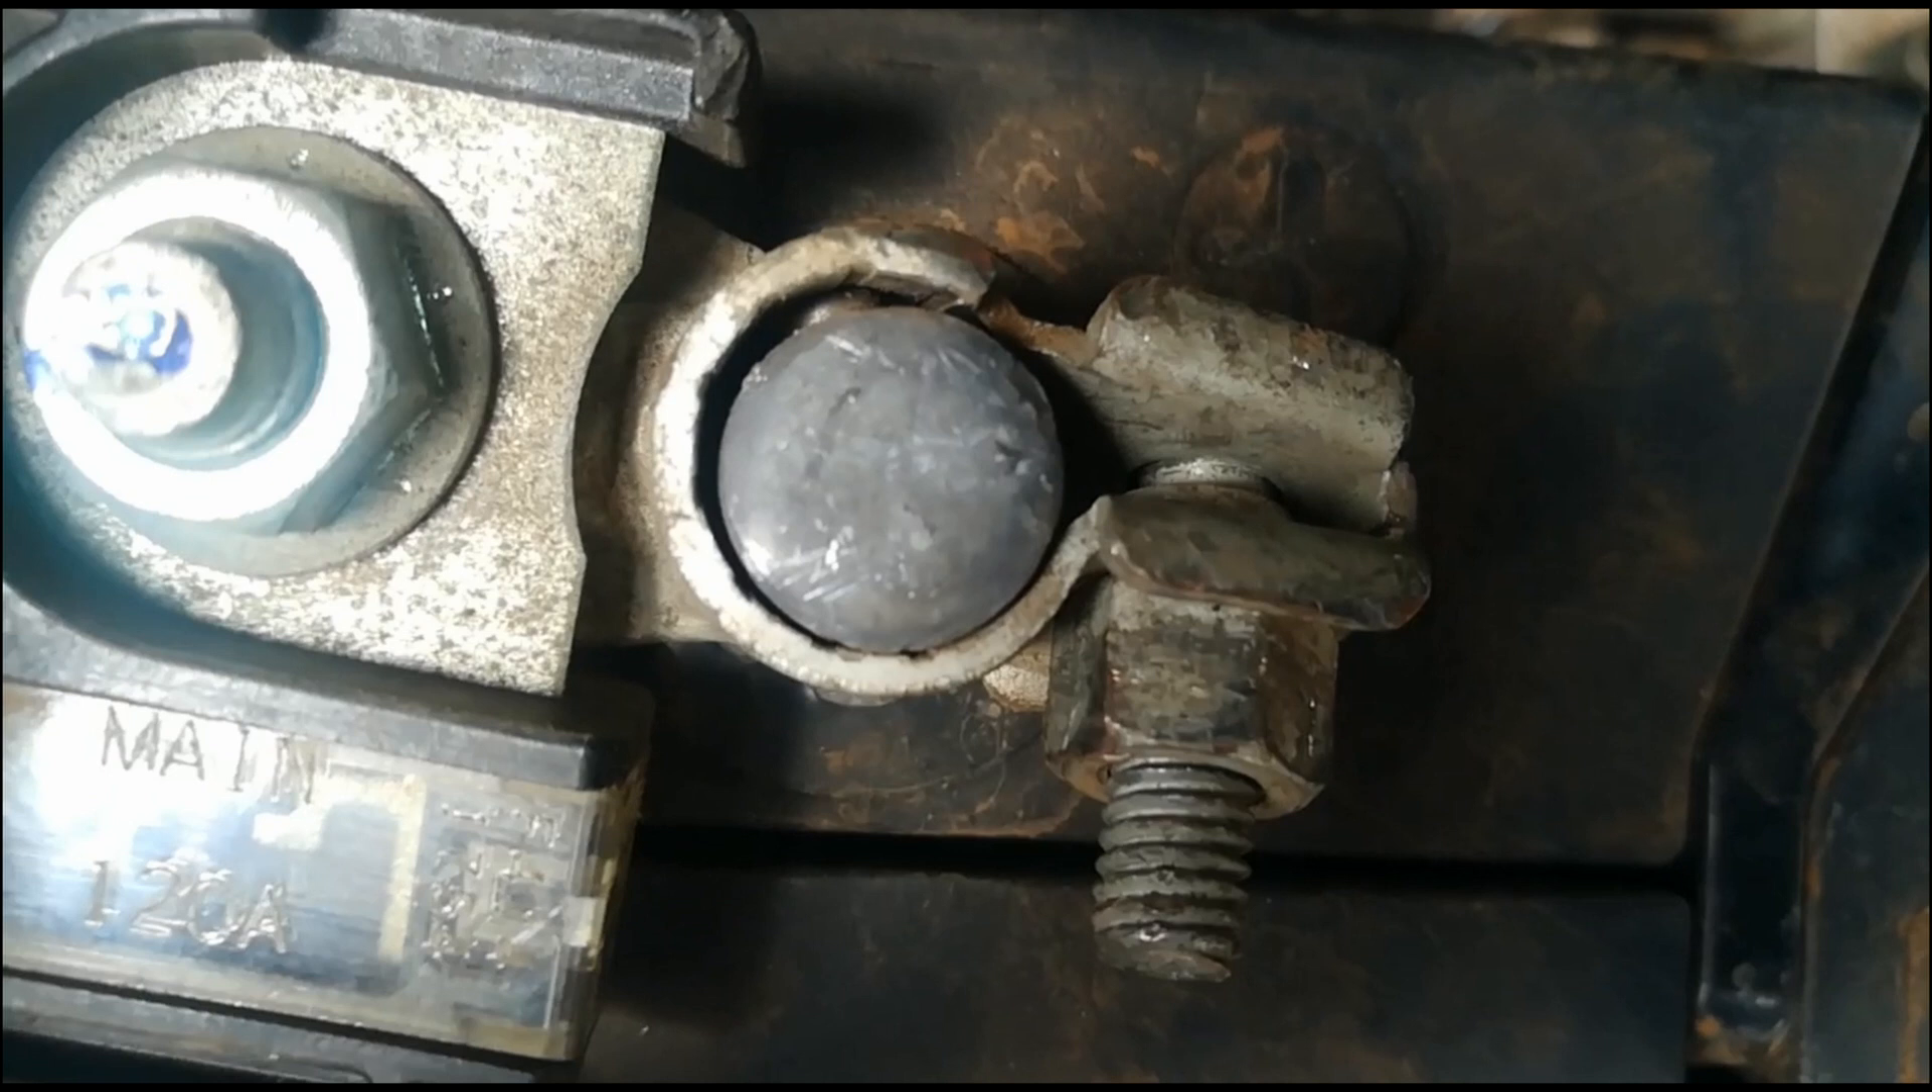As you can see the terminal is completely surrounded by the contact.